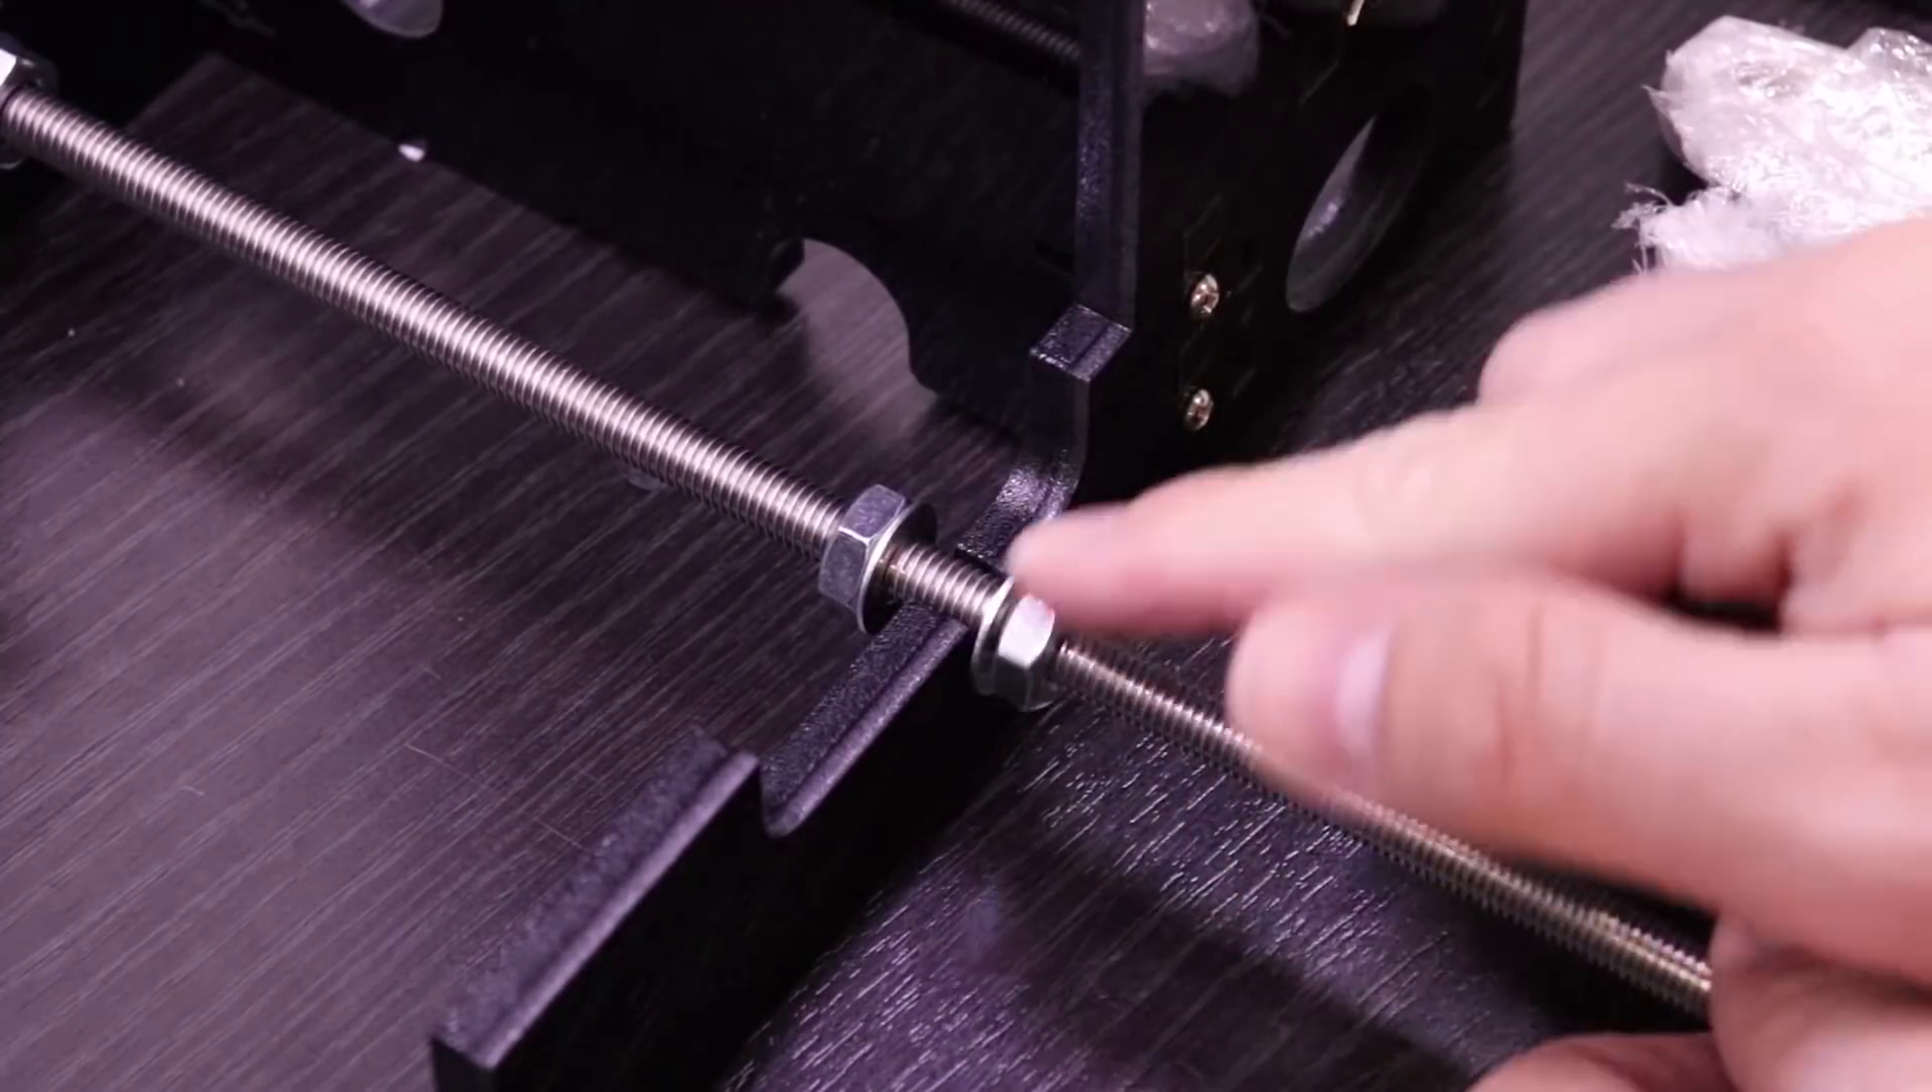Here you can see how the two nuts I just put on sandwich the bottom acrylic plate and become the joining structure to the front of the machine.